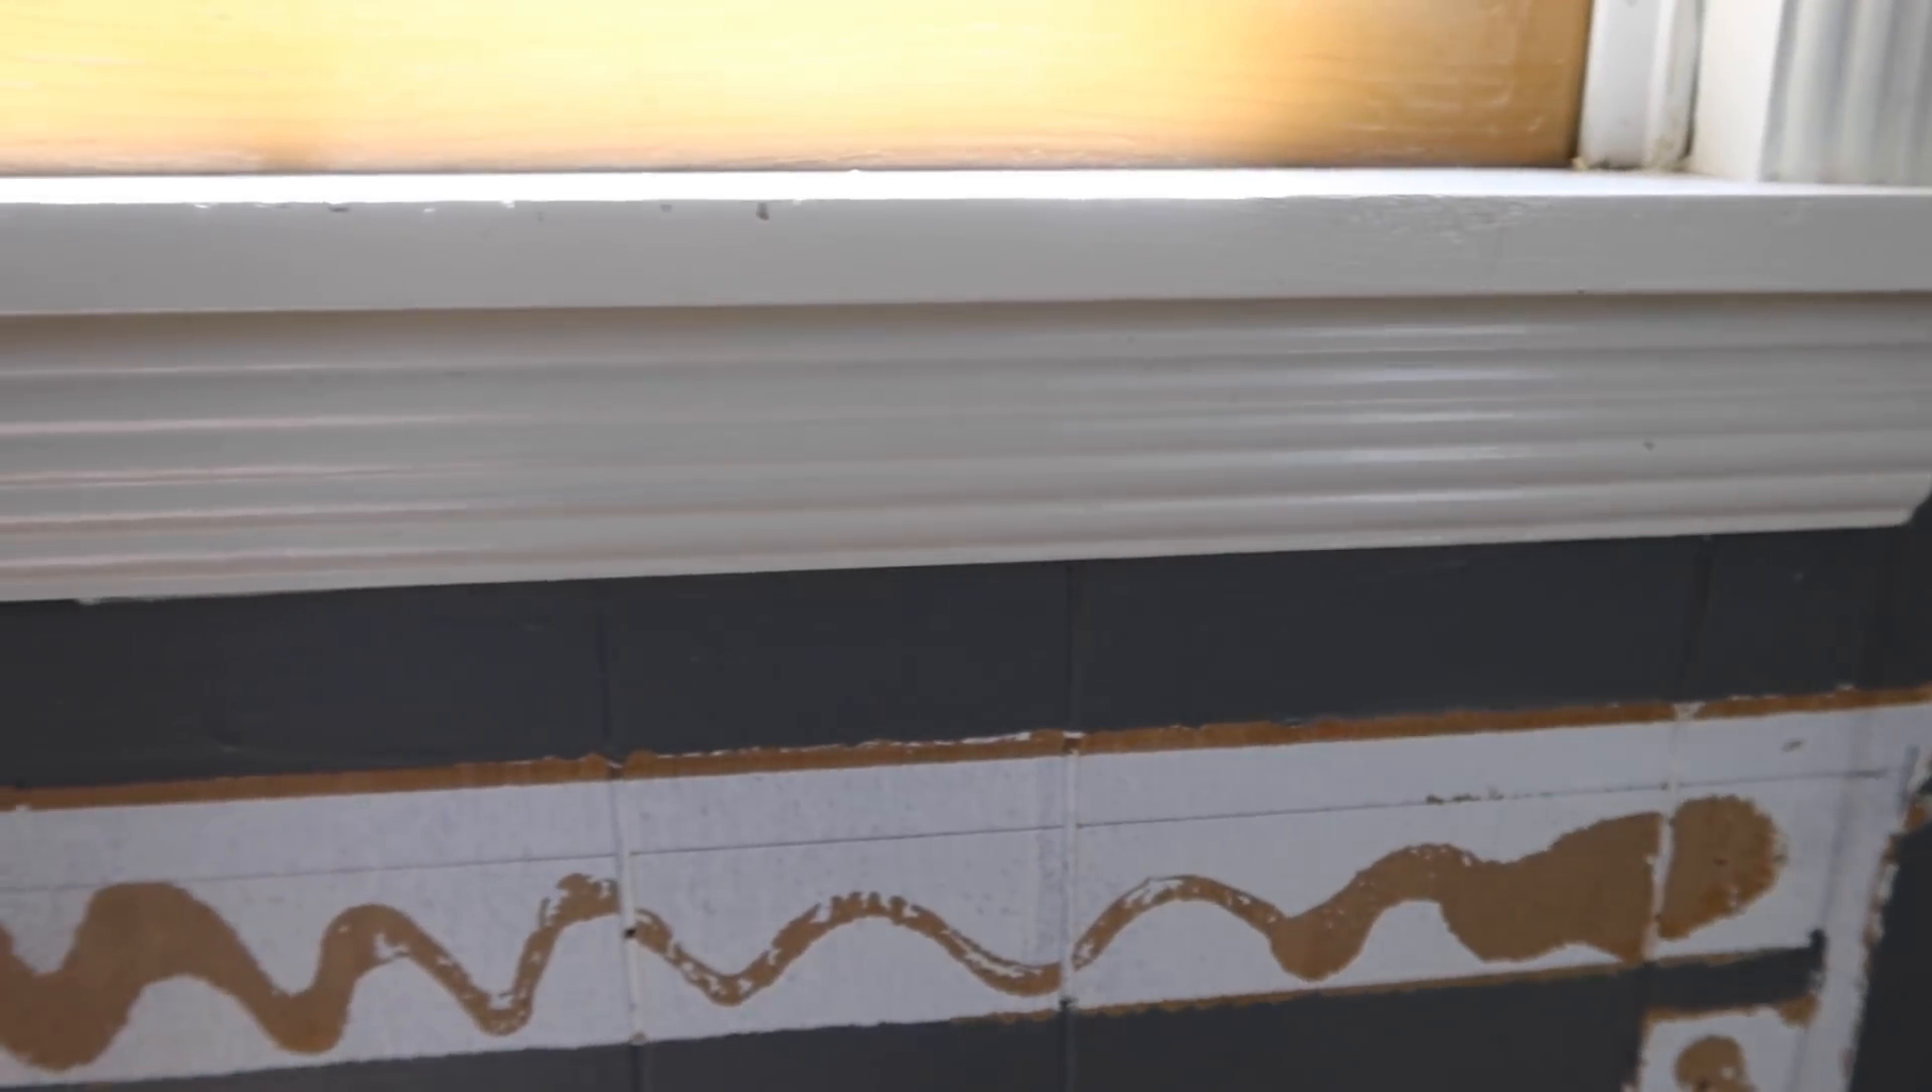You can see there's a gap here but there's actually supposed to be a trim board there.